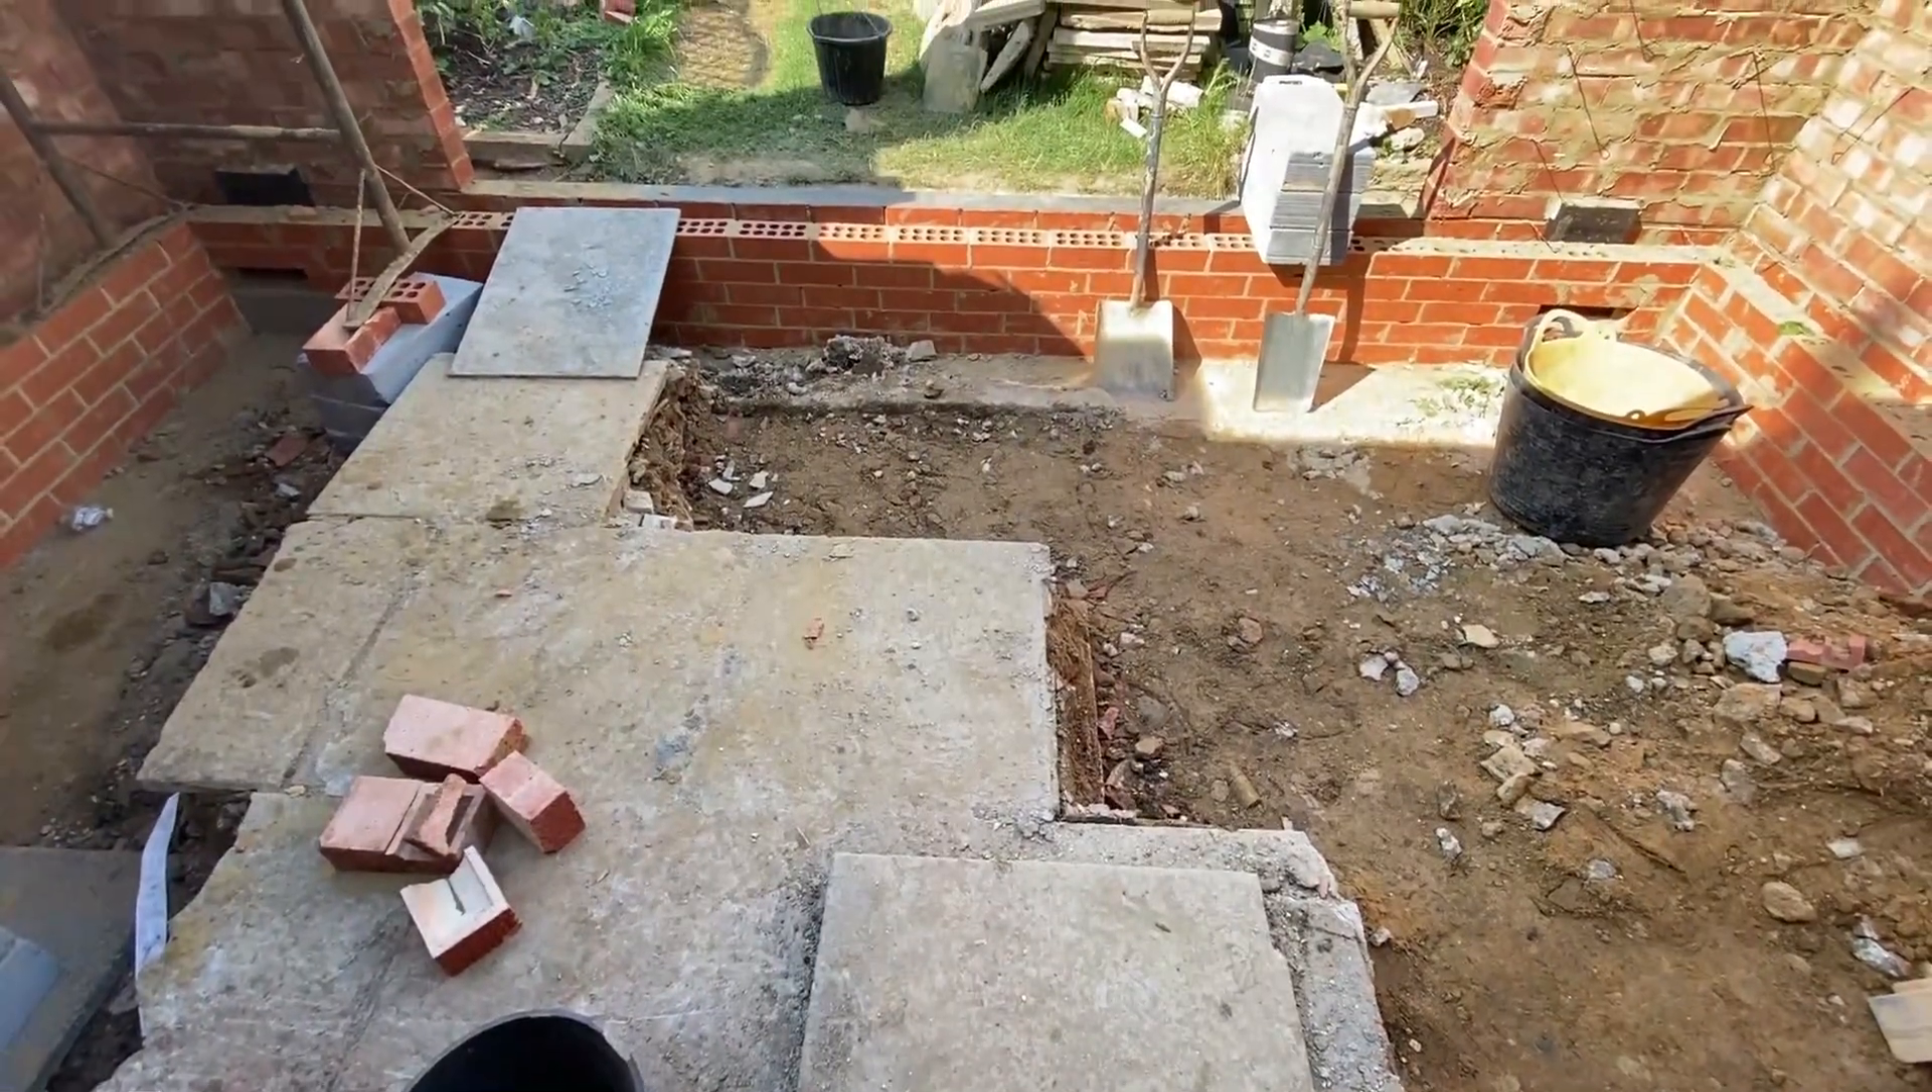This was previously all of the patio and then we had the foundations all around the patio which we've laid the bricks on.